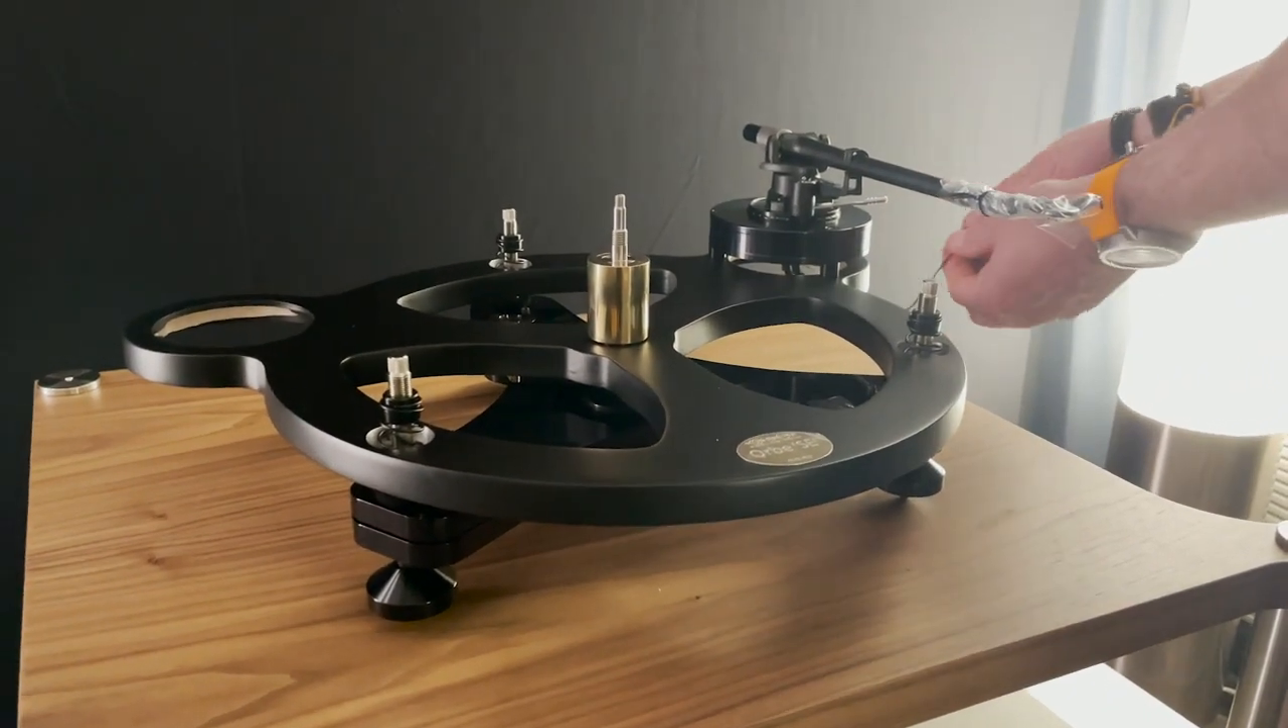All right now the Tone Arm's fitted.